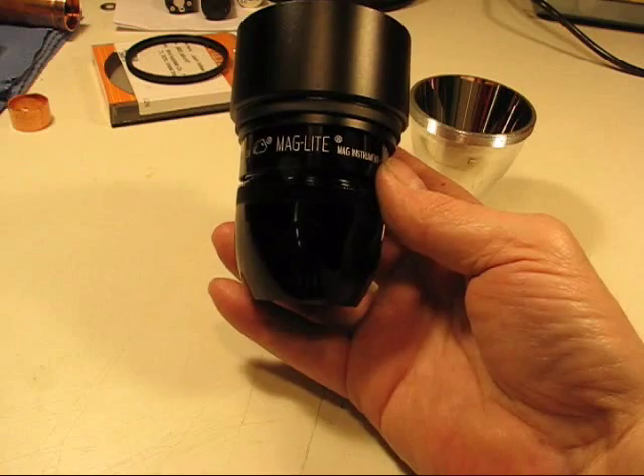So now I have the lens hood in place, and I've effectively made a much larger and taller head, okay, on the mag light.